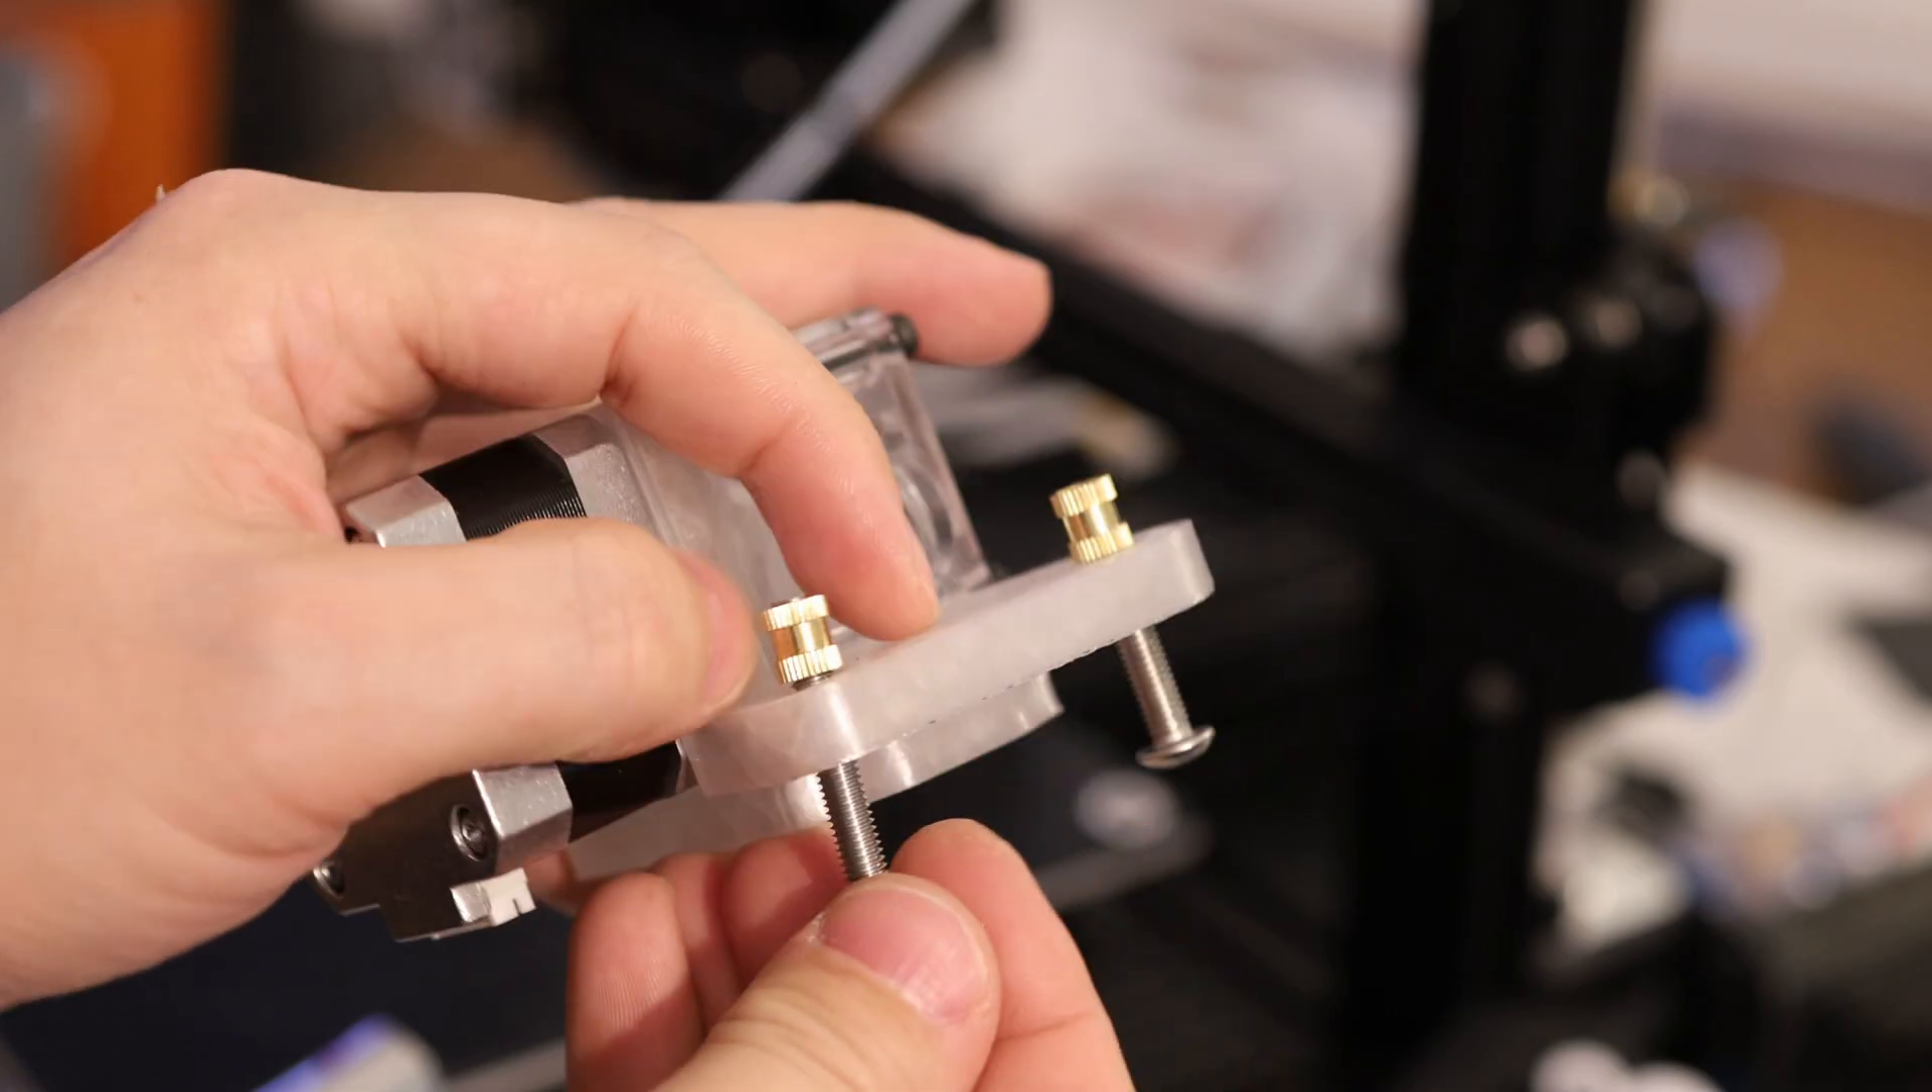So I've got my nutserts in place. I'm ready to heat them up and sink them into this plastic part.